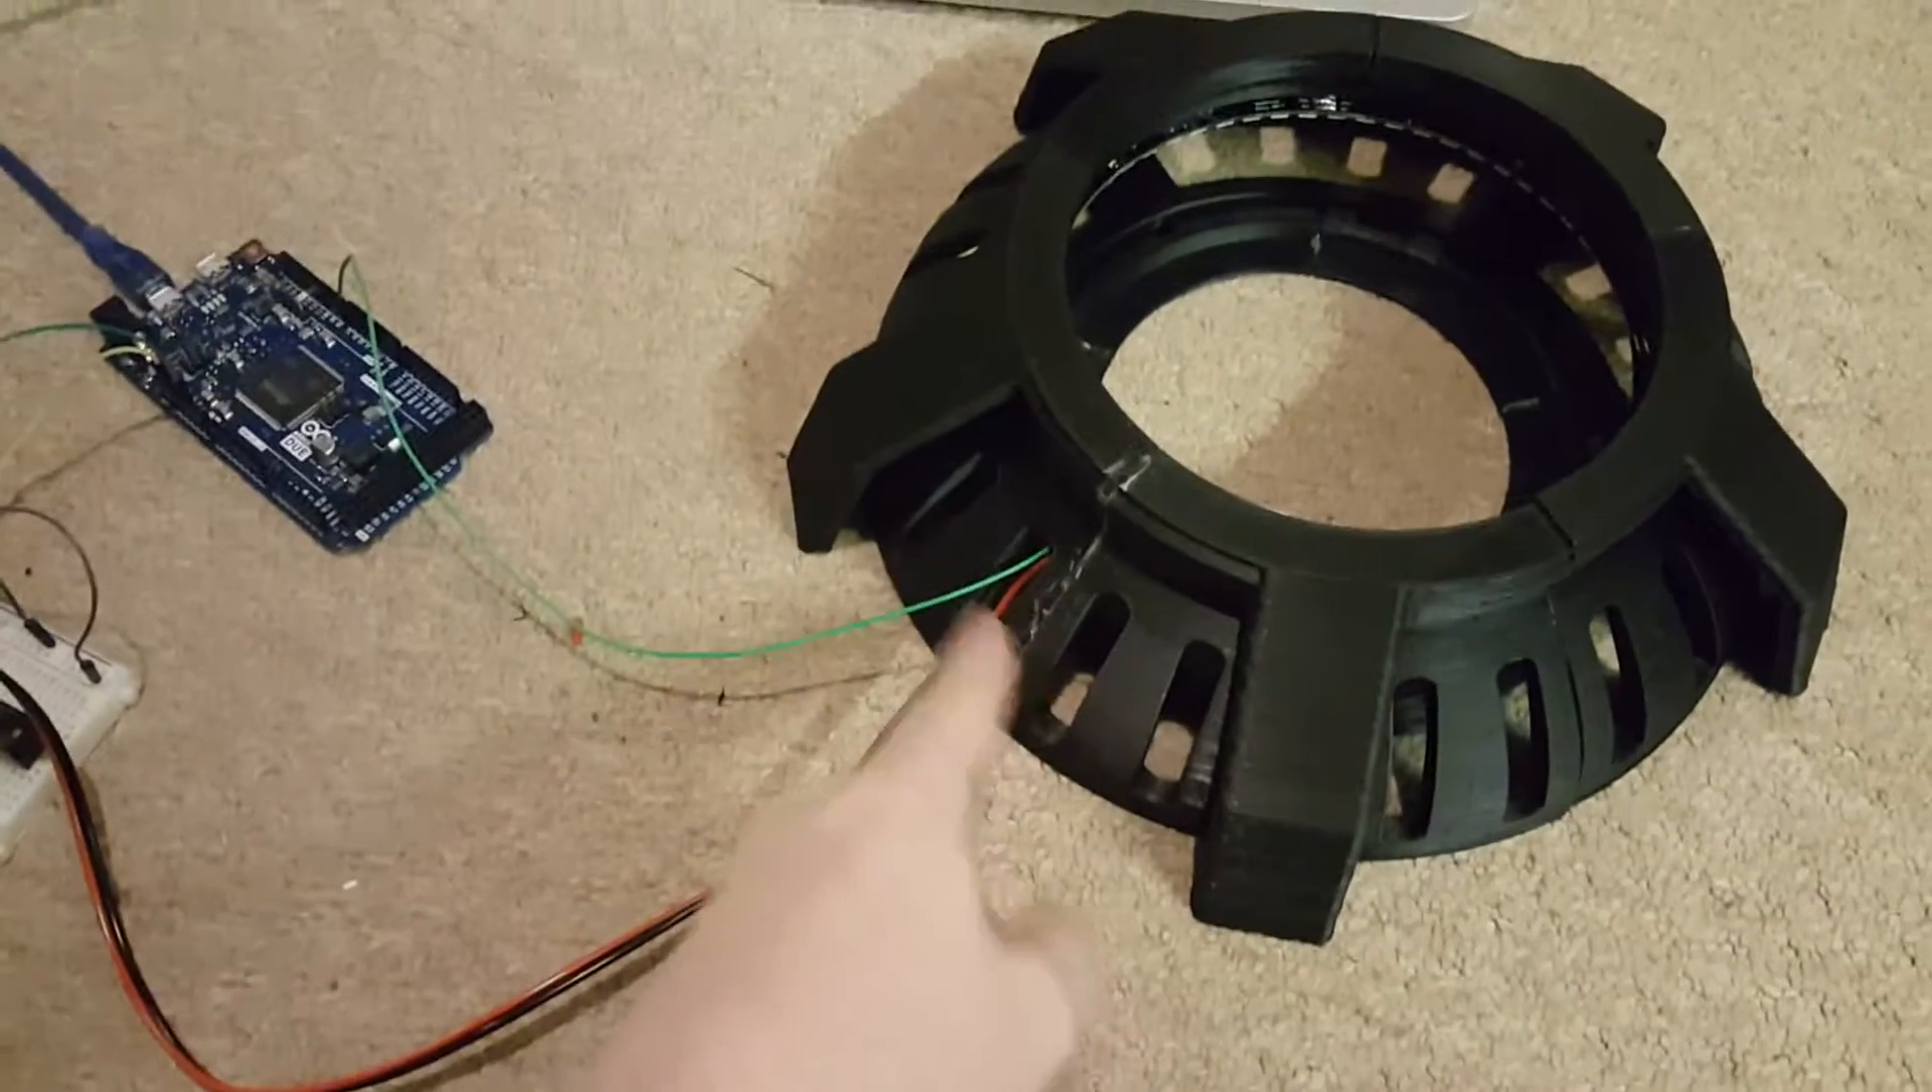So after a brief interval I finally managed to get the entire synchrotron insert attached together.